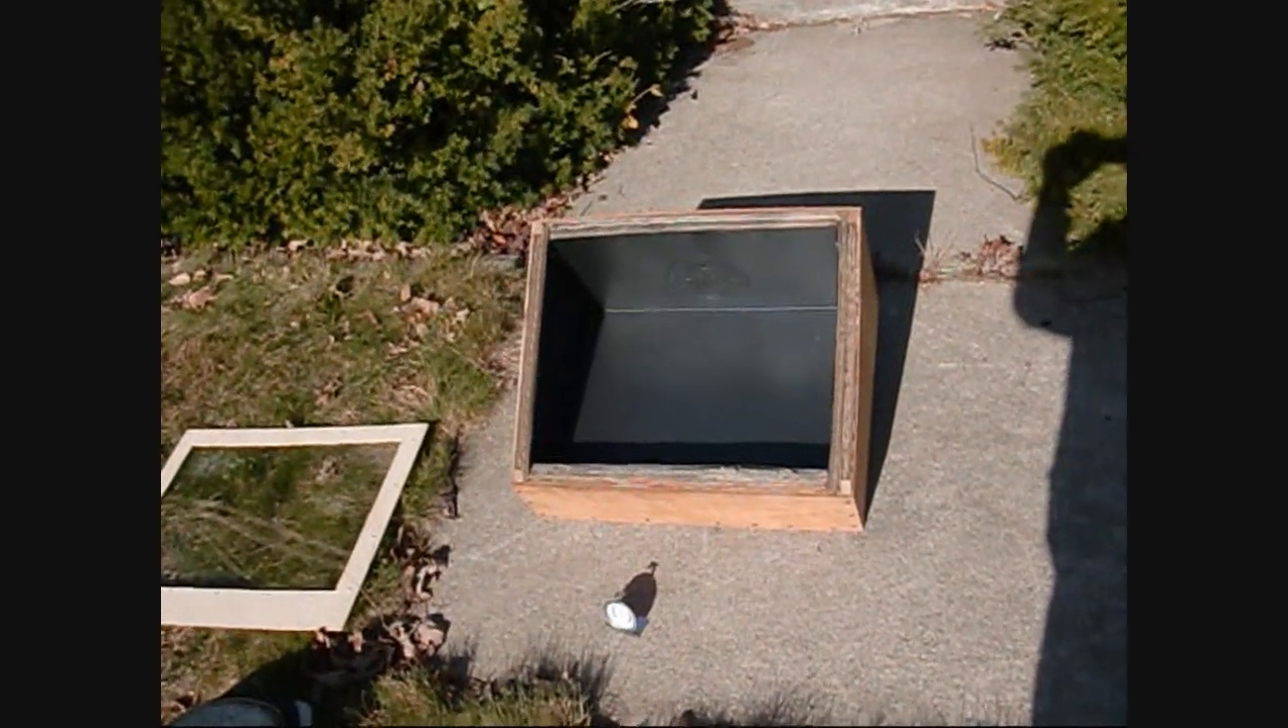Now this unit doesn't have the reflectors yet.